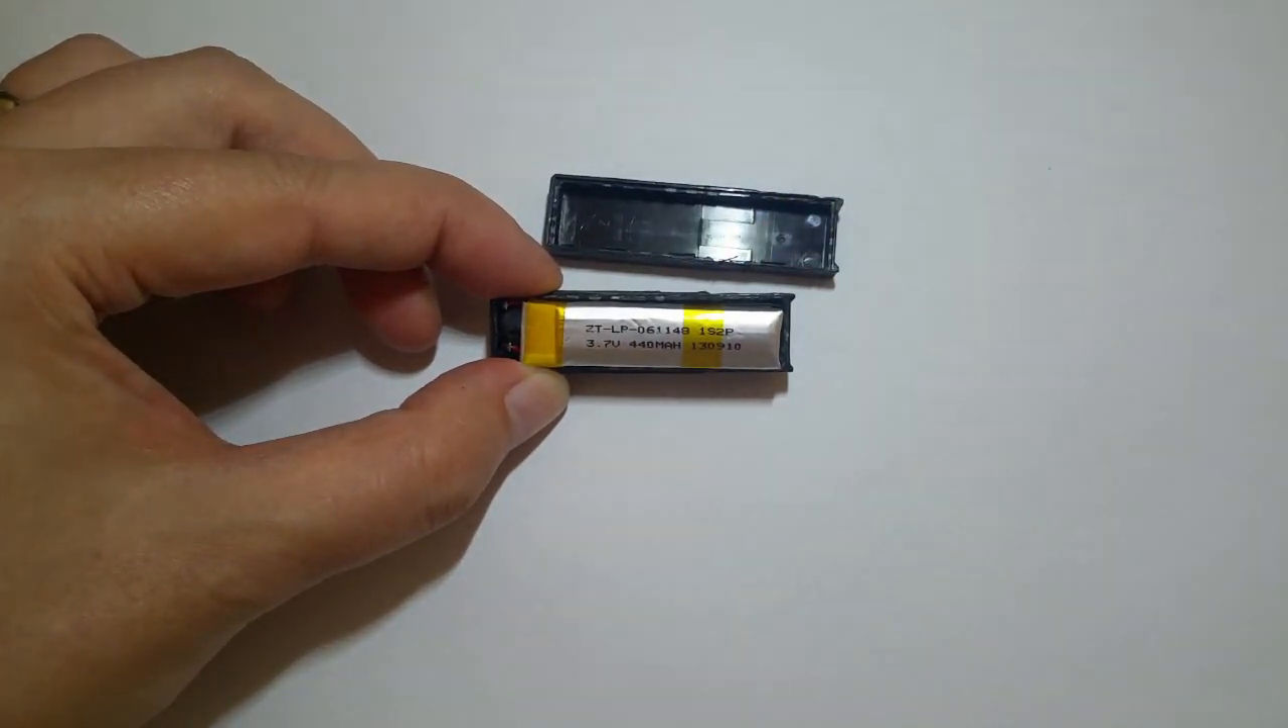And voila! The case is open.